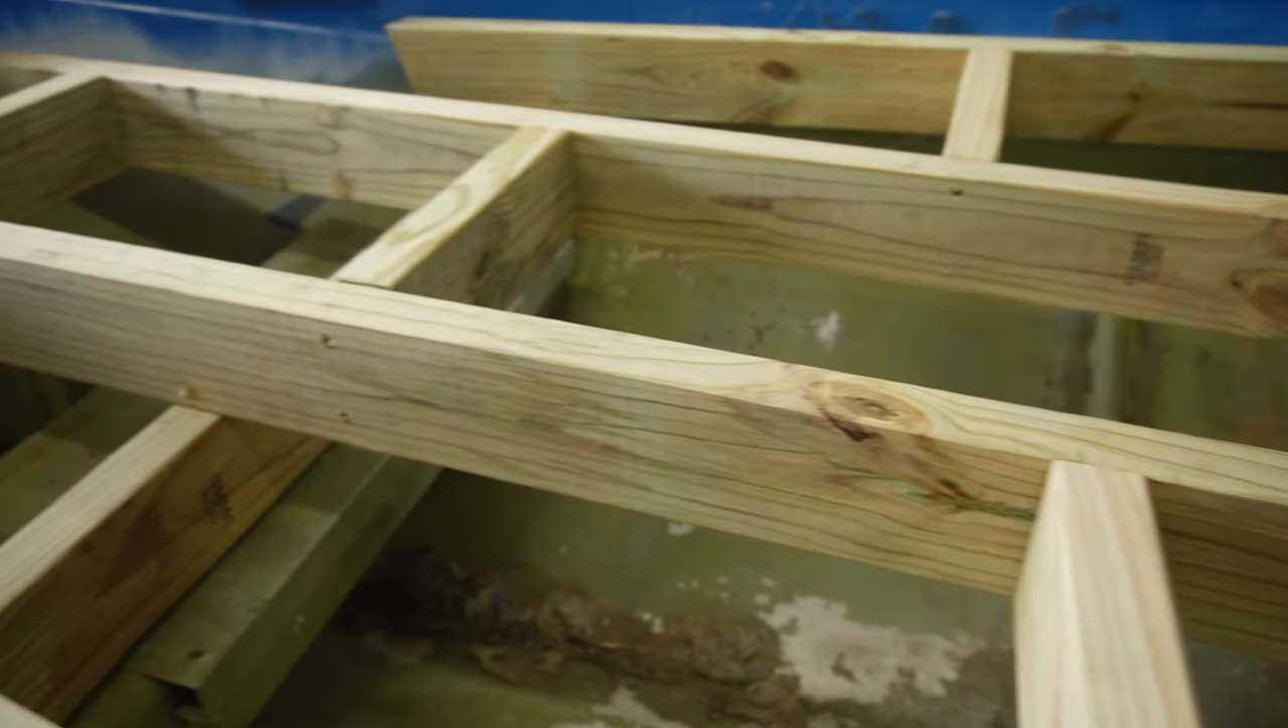And then after we did all that, we added in these middle connector pieces just to strengthen up the support just a little more once we have our plywood on top and we're walking around.